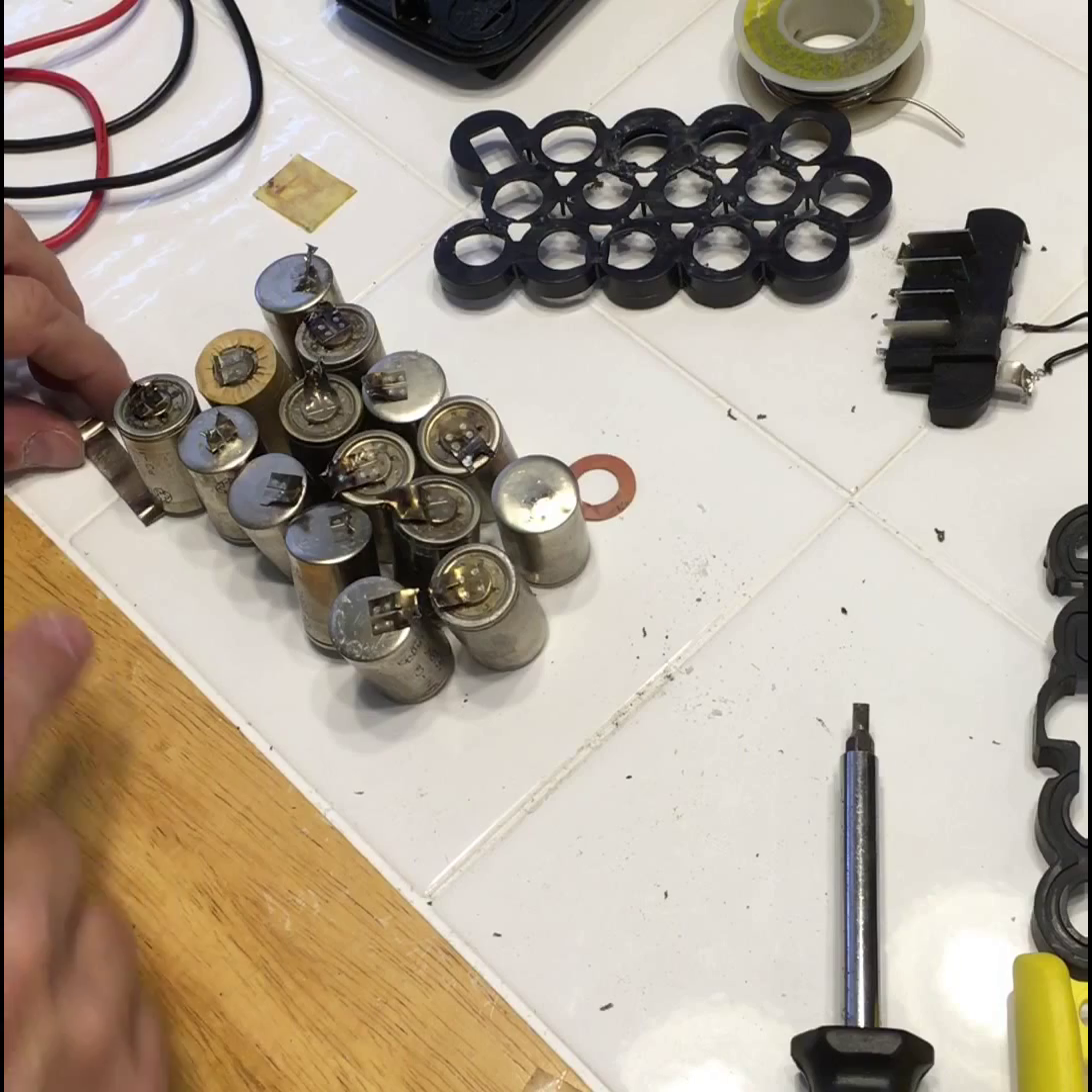But as you can see all of the batteries are apart.